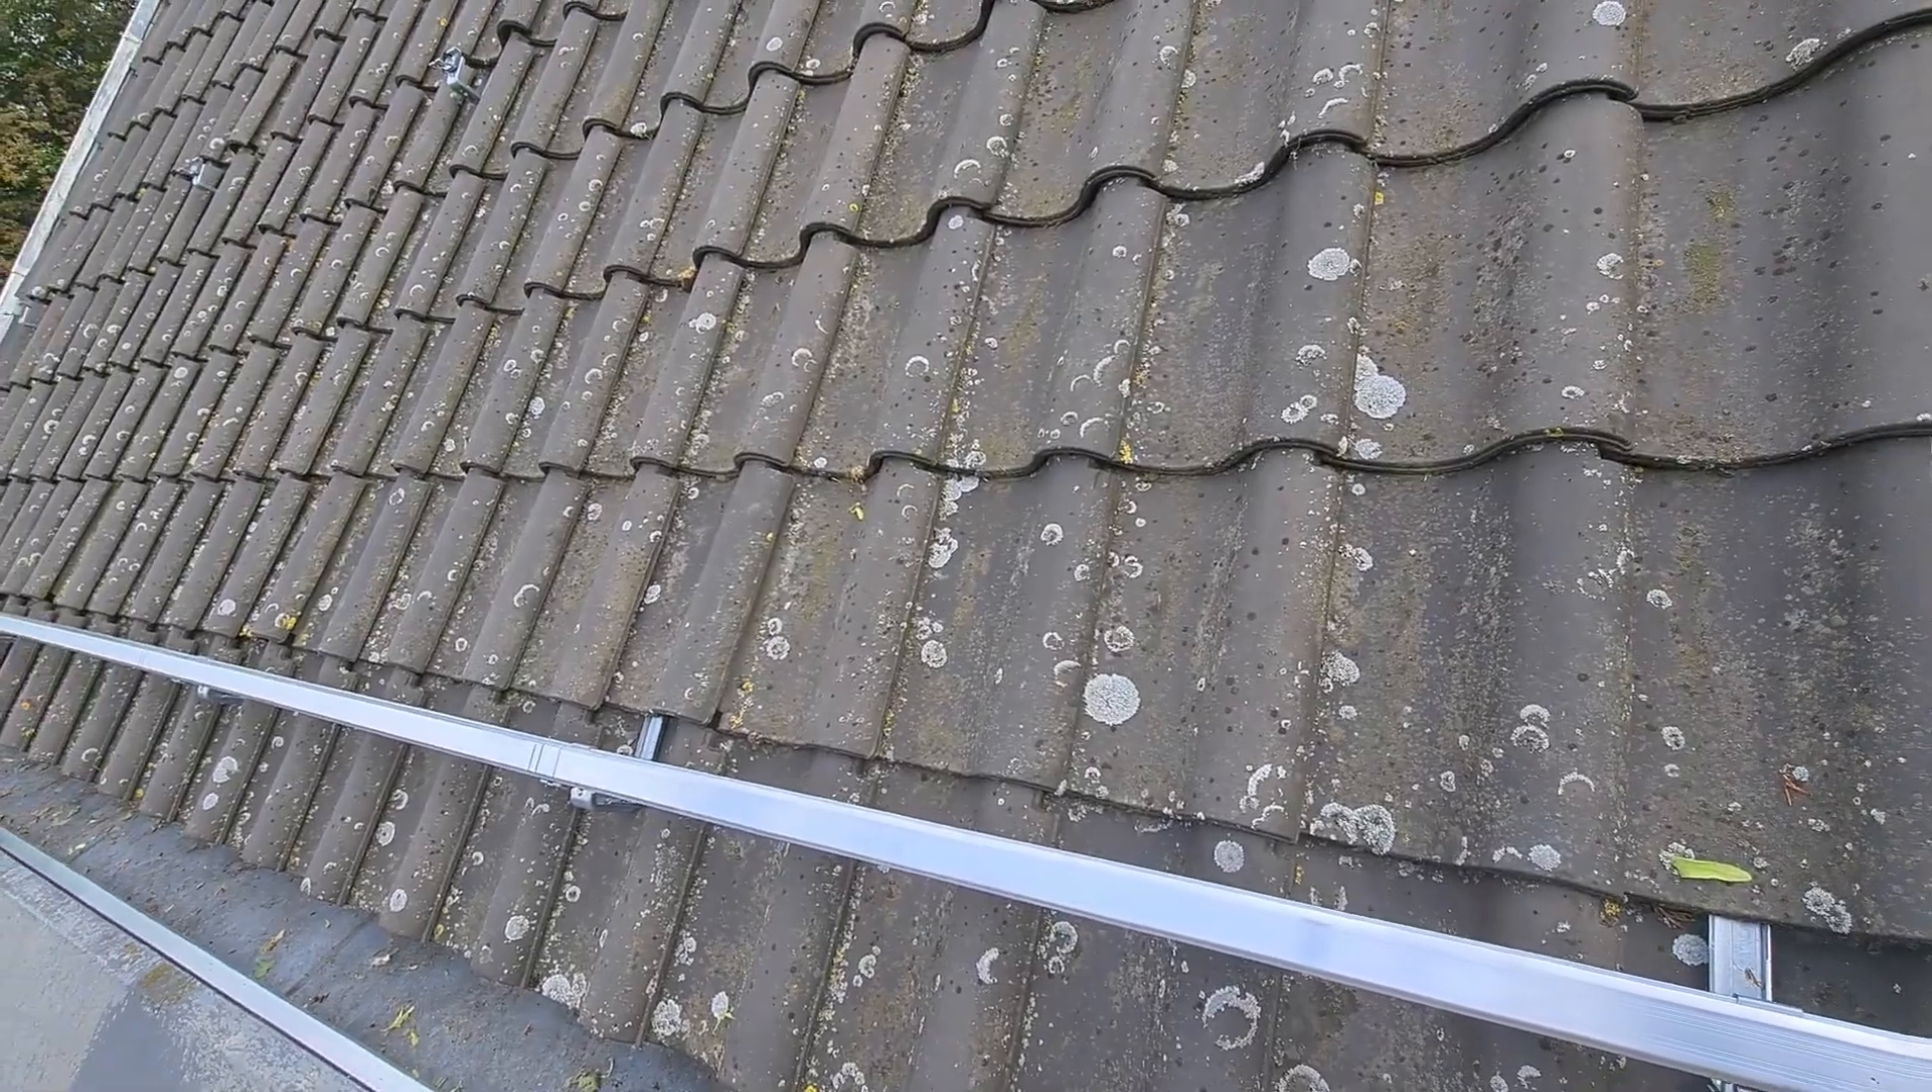De eerste rails zit geklikt. Dus dan kunnen we verder omhoog gaan werken.